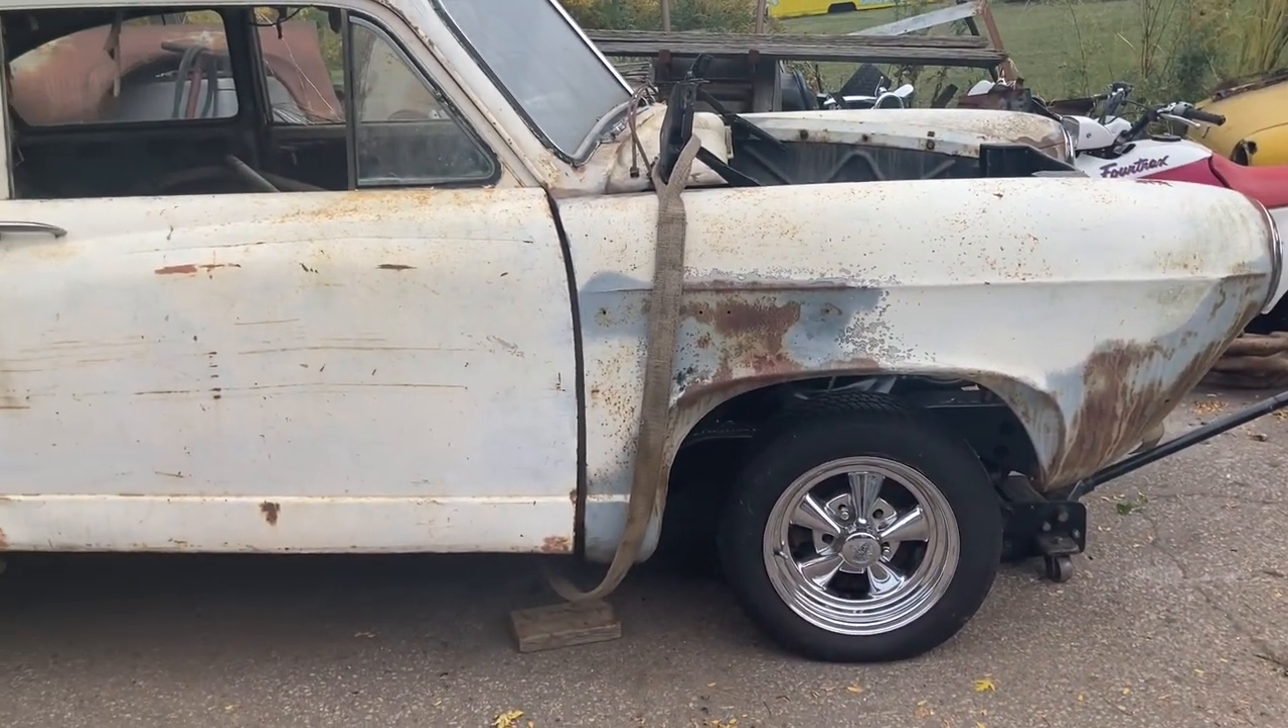I think tires are the wrong size to me it seems like it doesn't take up enough the wheel space.